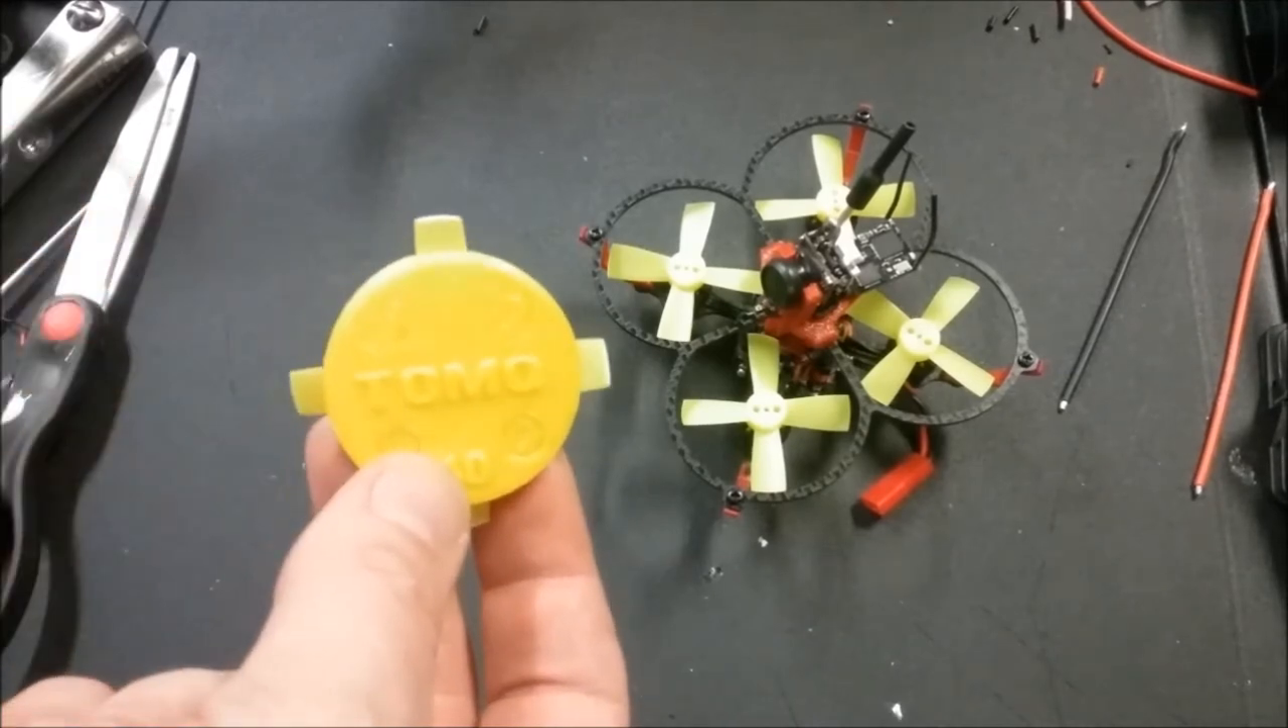Okay so we got our props on there and we are ready to go.